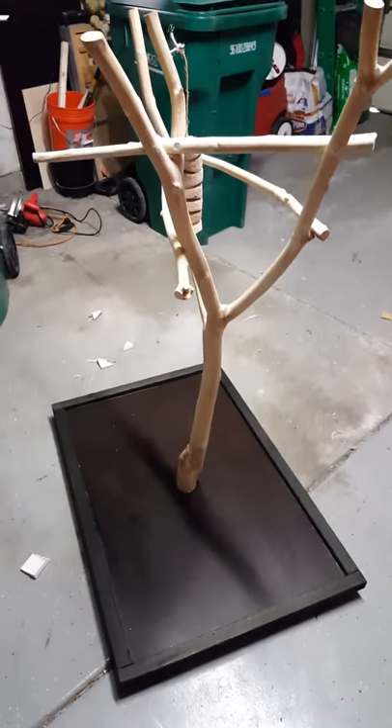Alright y 'all, so here is the finished product. We are all done here. Got the stand all put together.